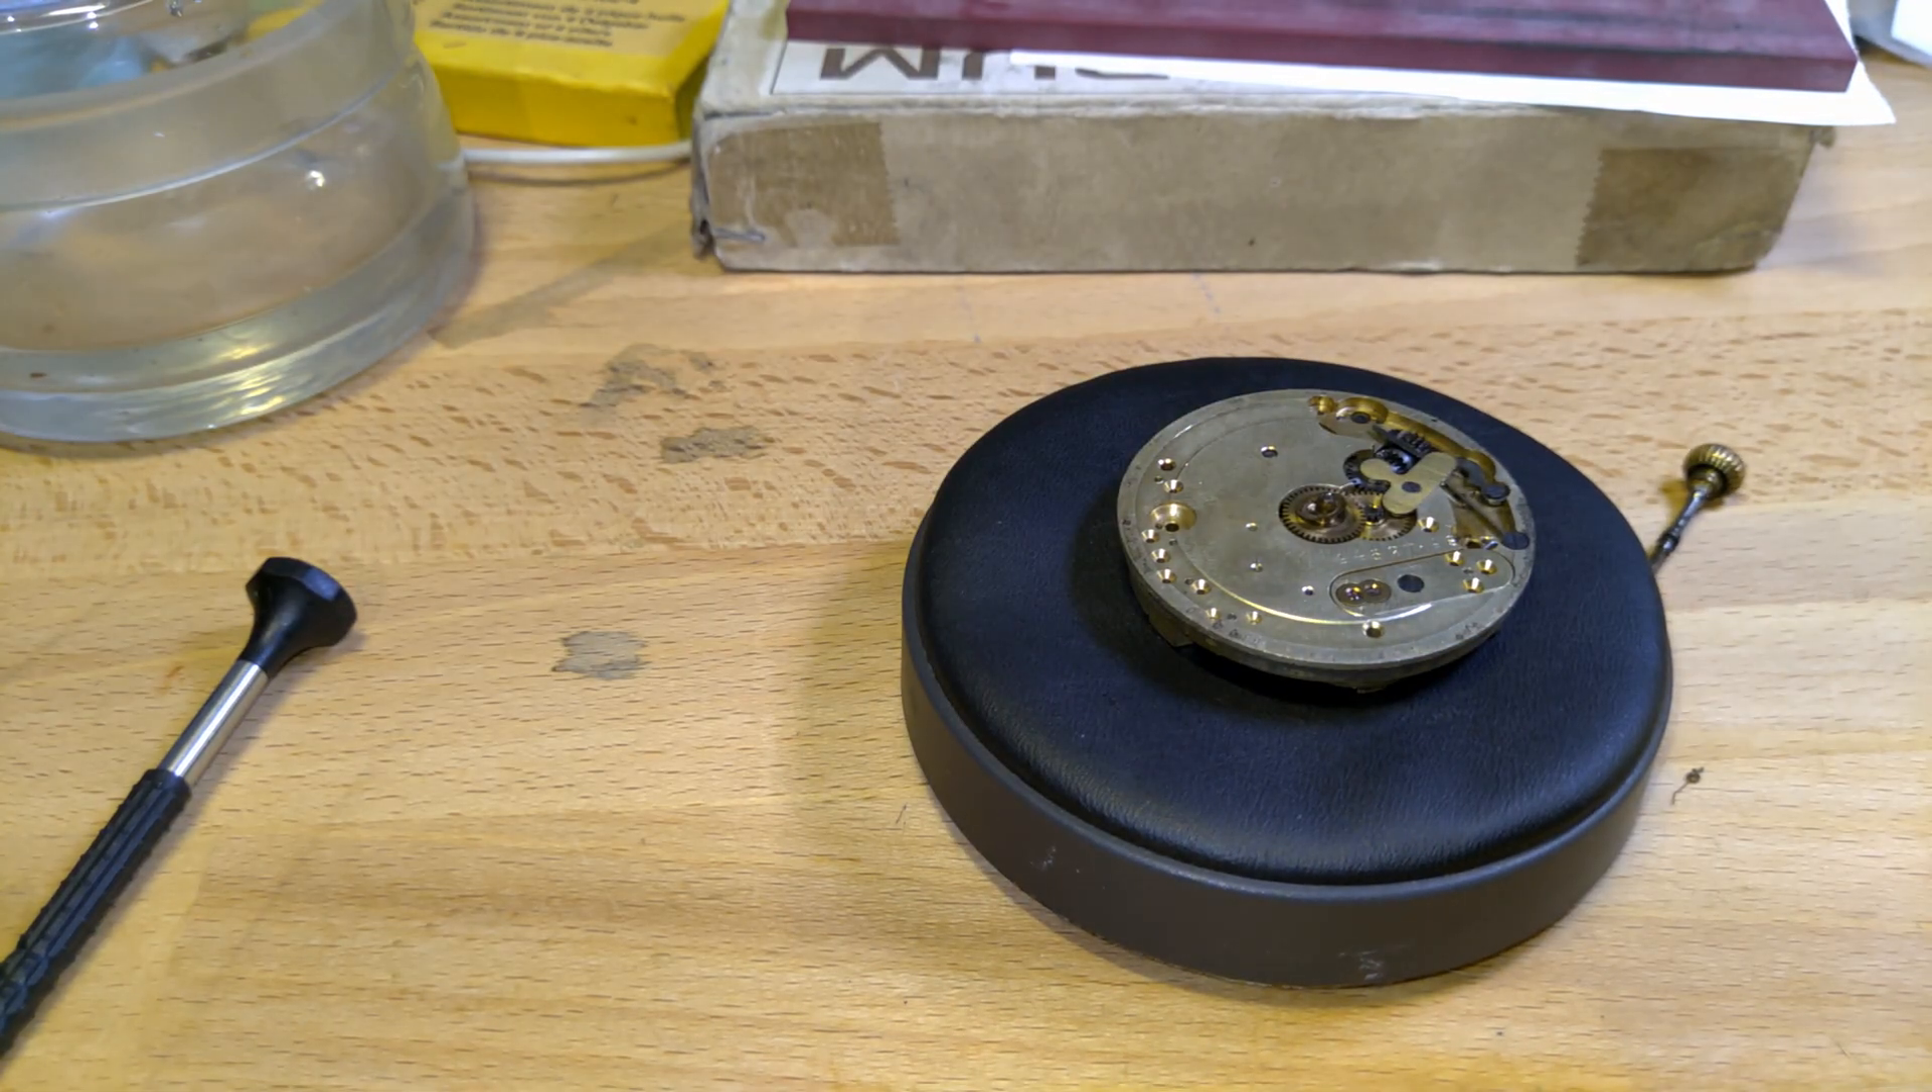And there we have the dial off.